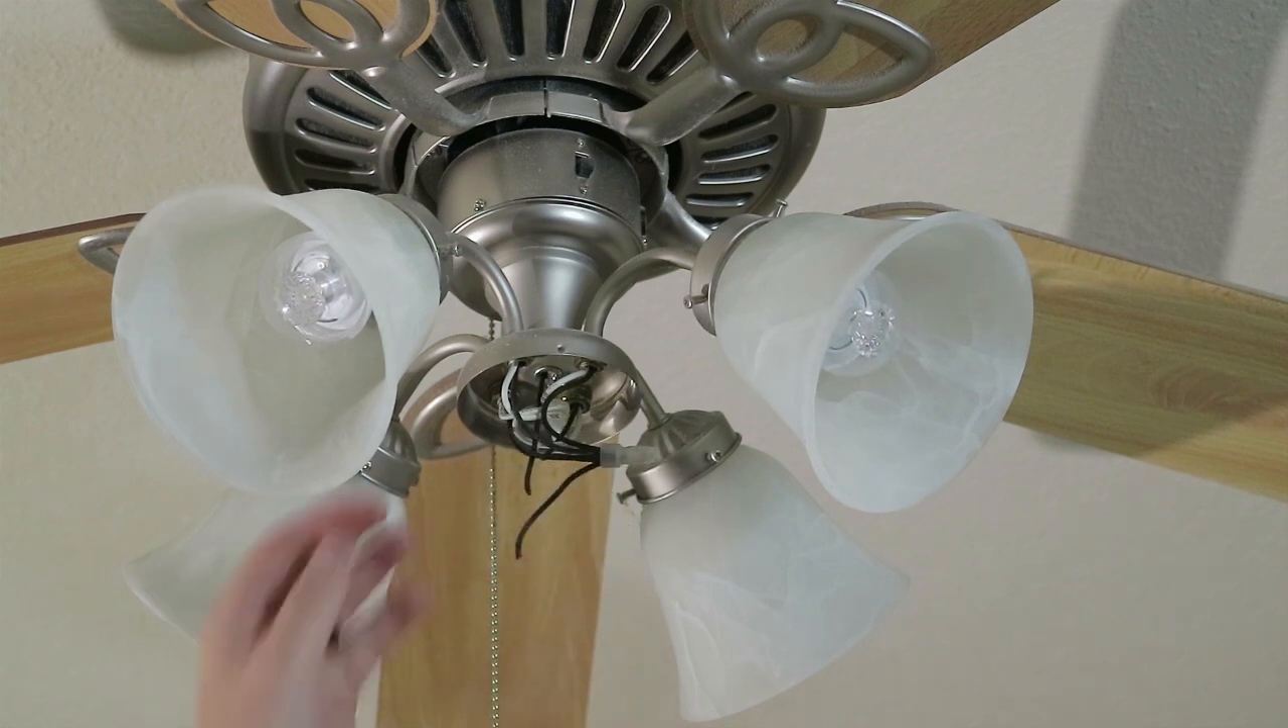So now we have this cover assembly off.